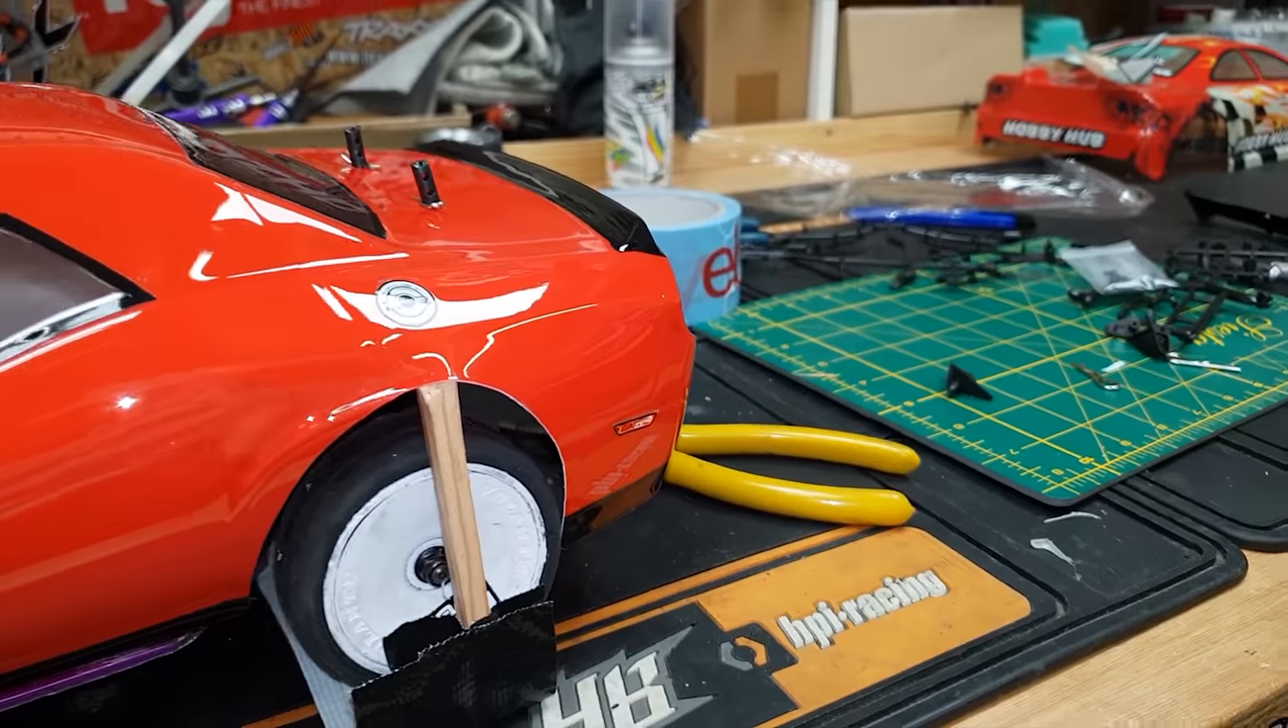I put some bits of wood in here just to push the body out.